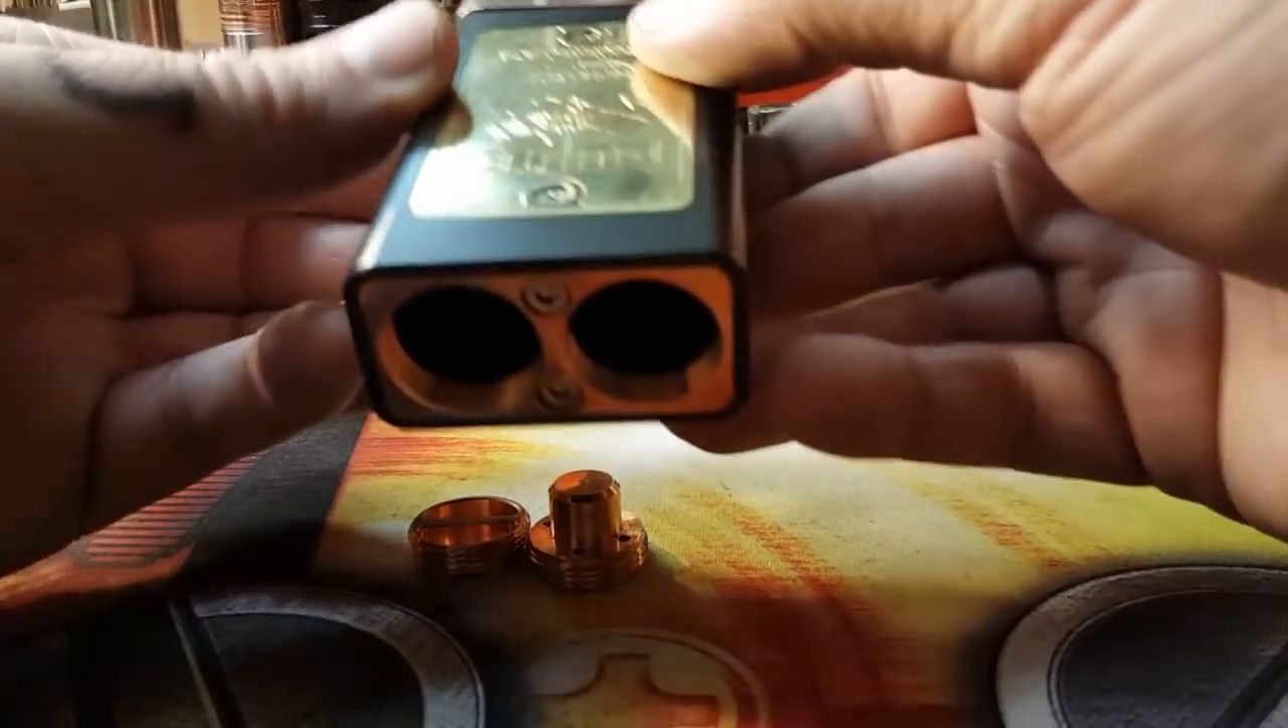All we have left is those battery plugs I'm going to leave them out for now because I'm going to show you how to put the batteries in.